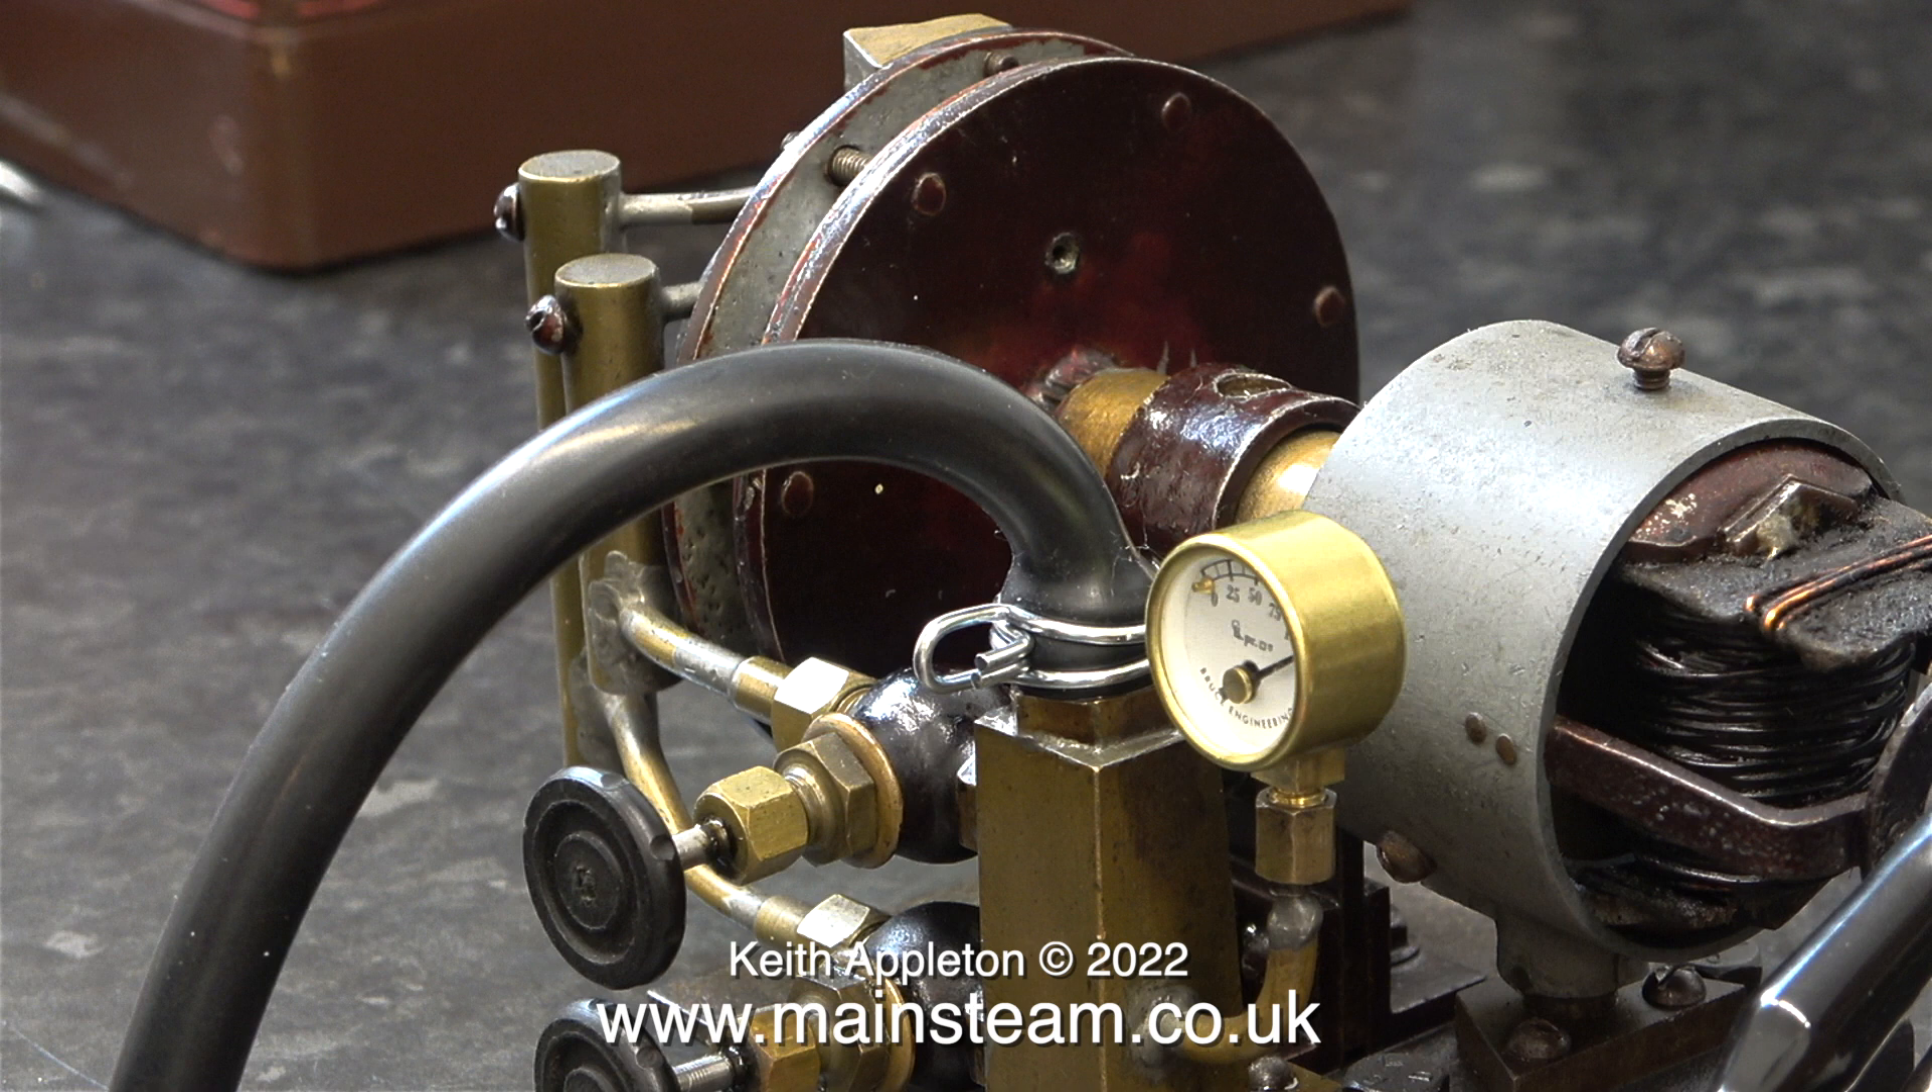I refitted the pipe to the union using a larger spring clip.